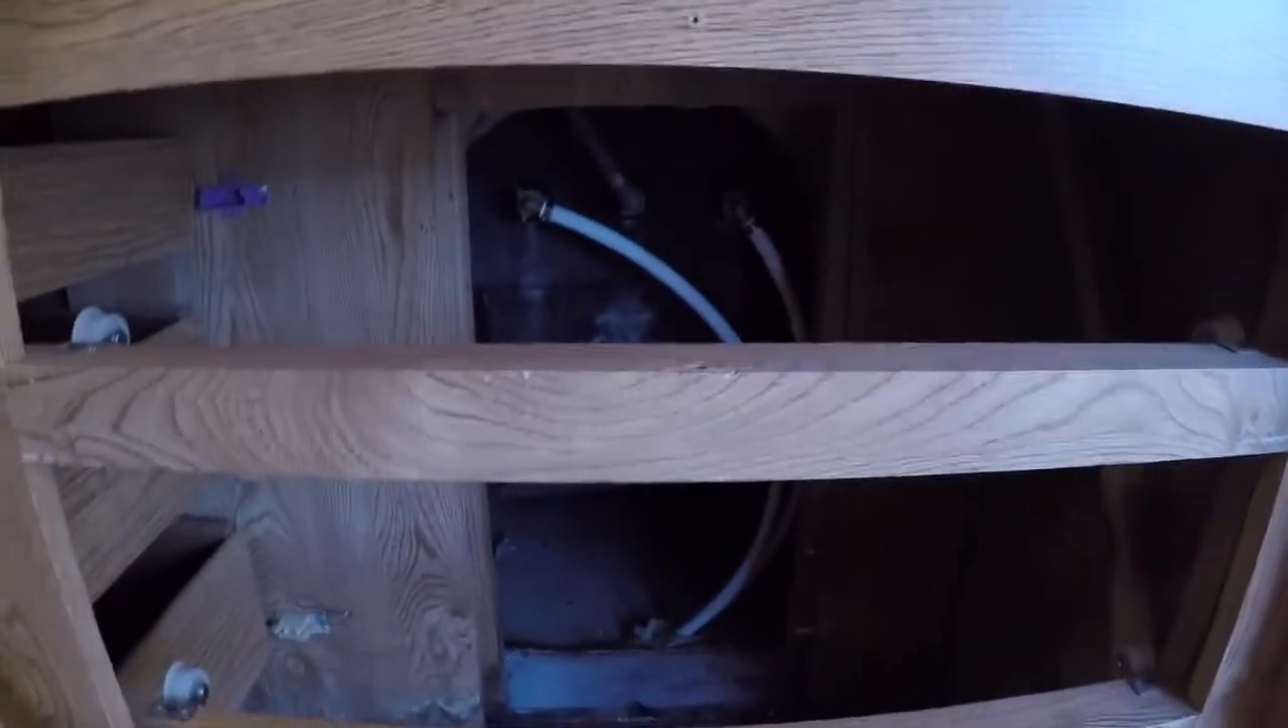We still haven't put these last three drawers in because we've got the plumbing for the for the bathtub right back in there.